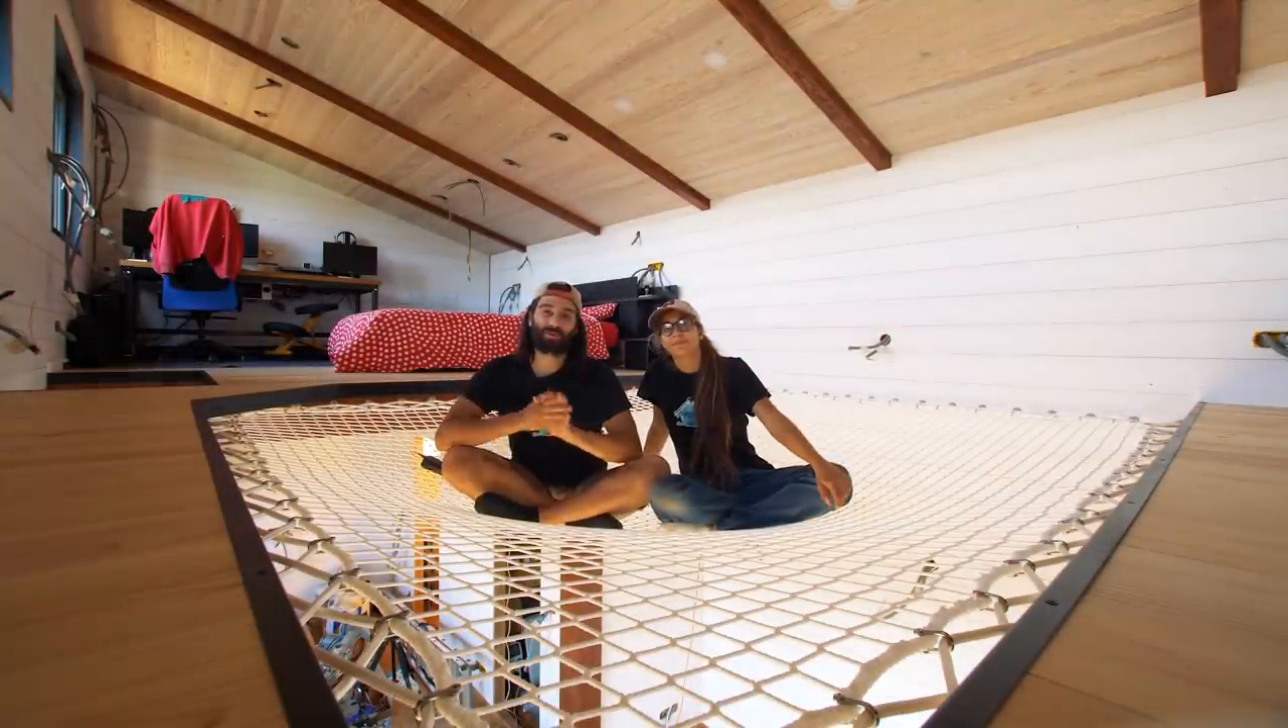Bon ça y est, le filet est en place.